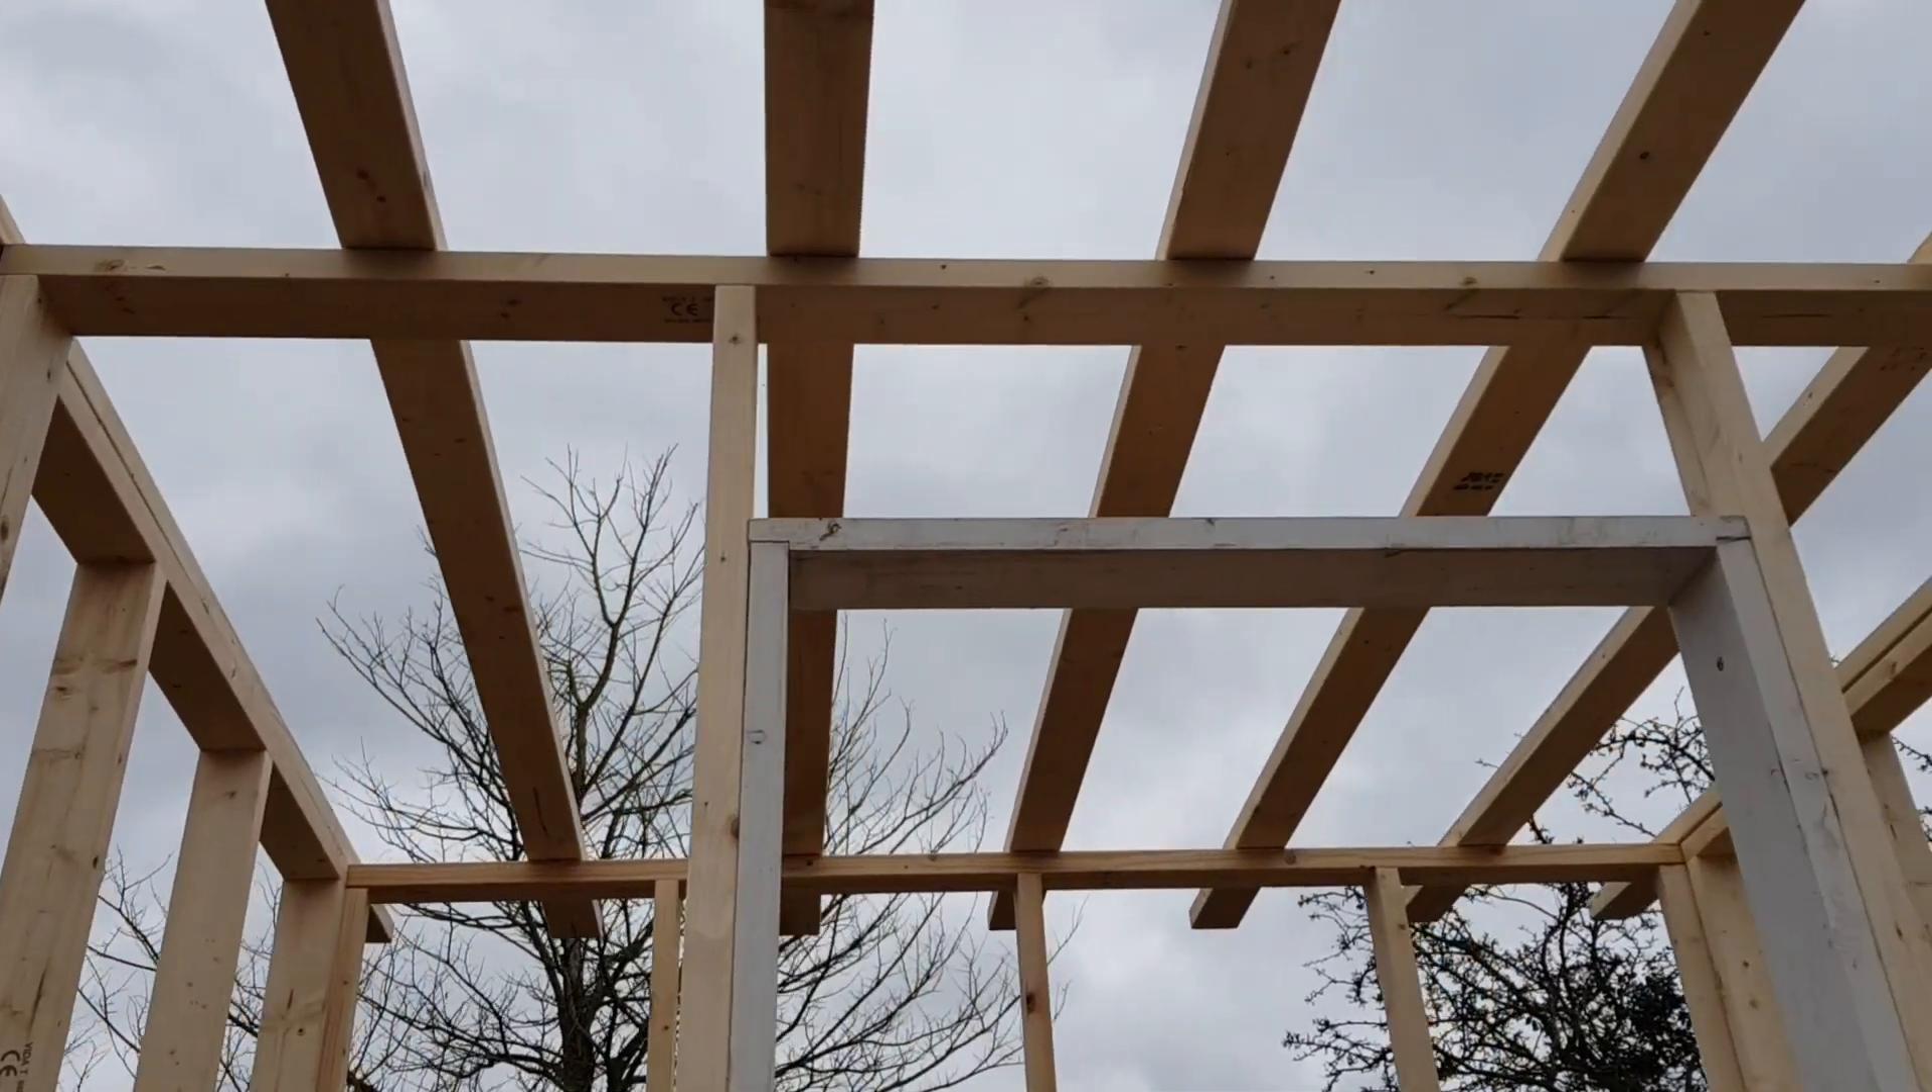That's pretty much done for the roof. Just need to slap some boards on it and a waterproof membrane.